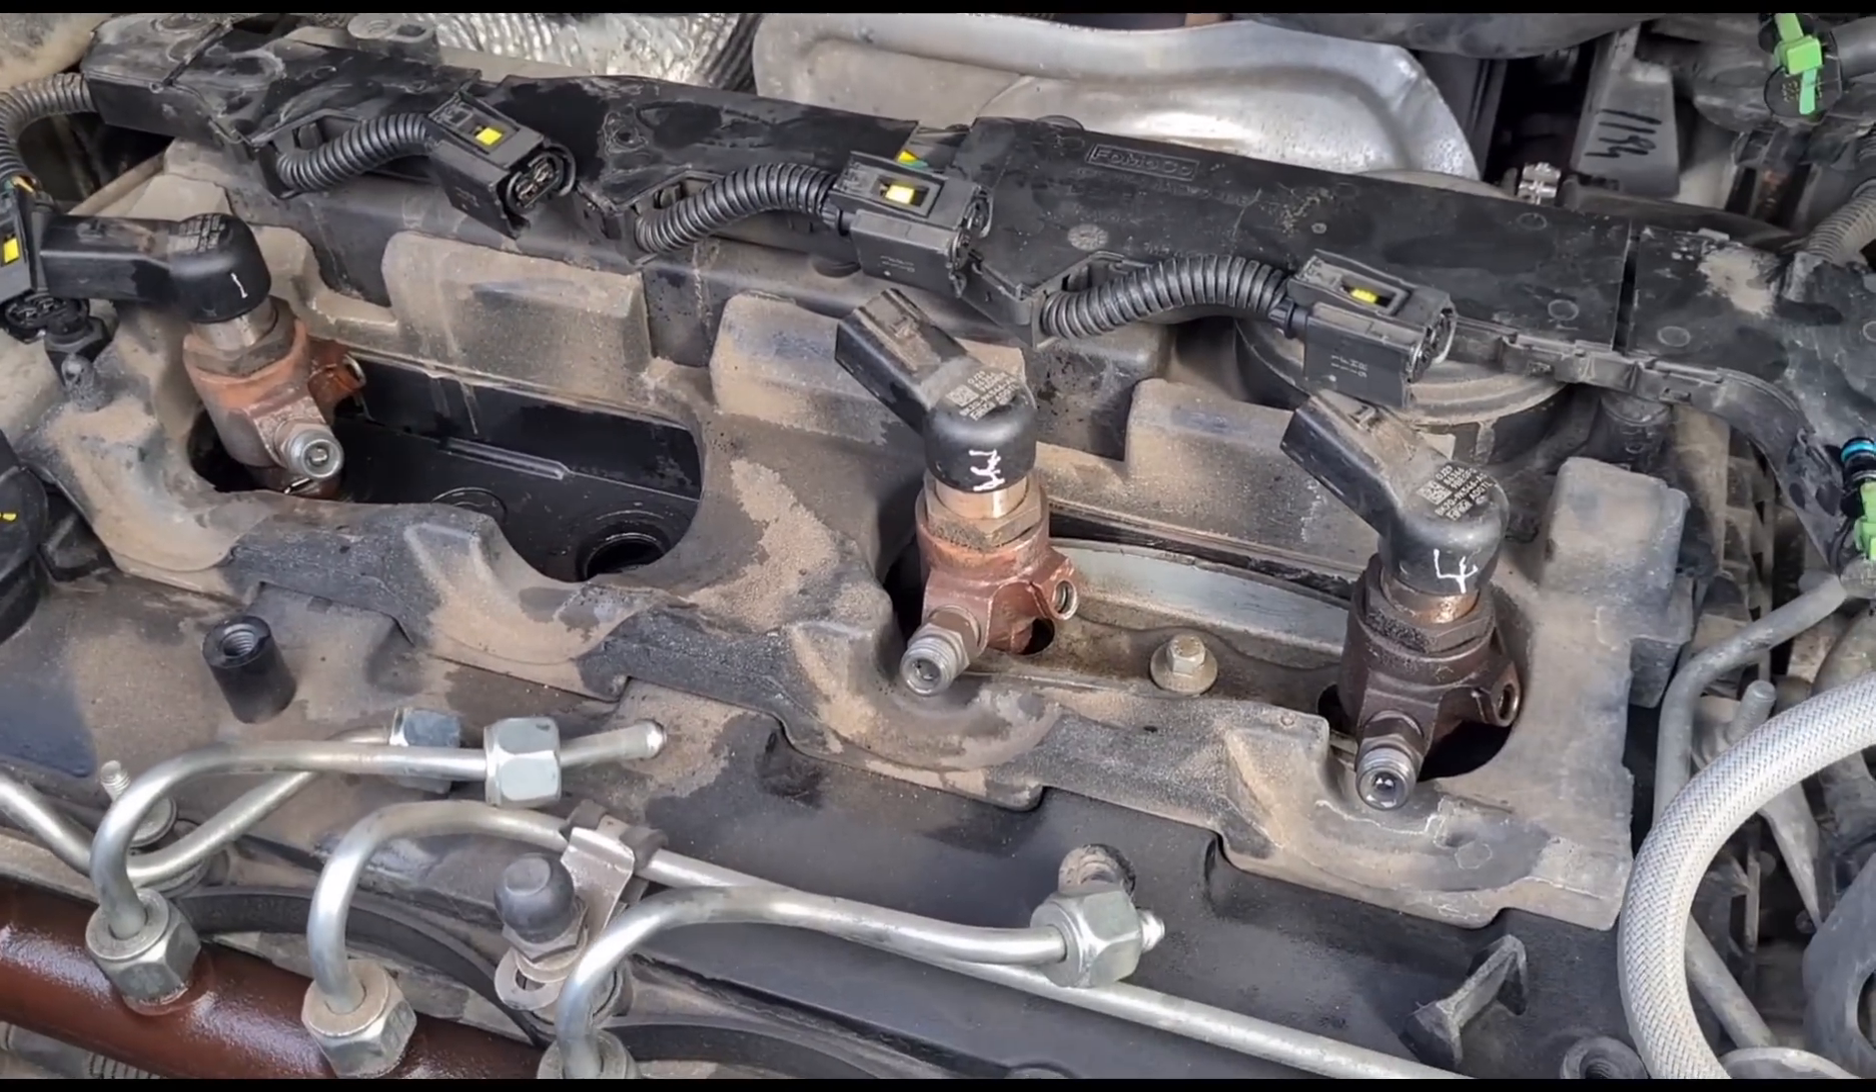Okay so i've started removing some of the injectors.